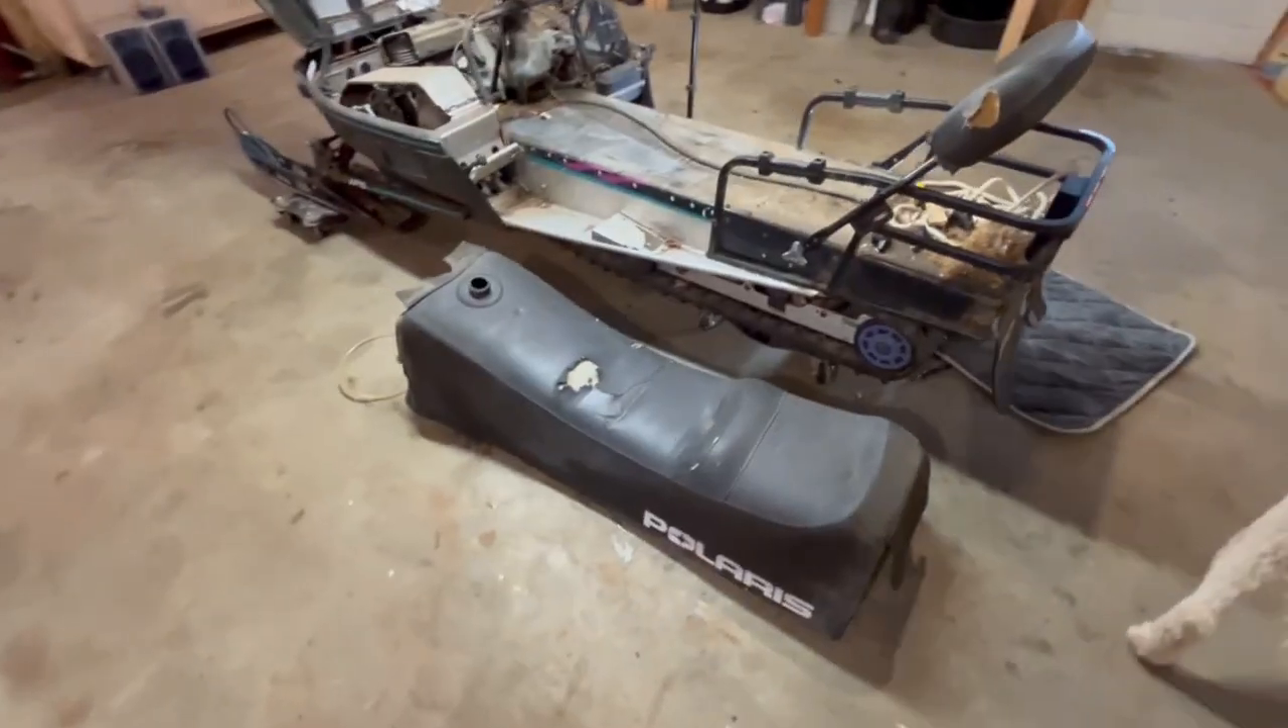All right i got the seat off.